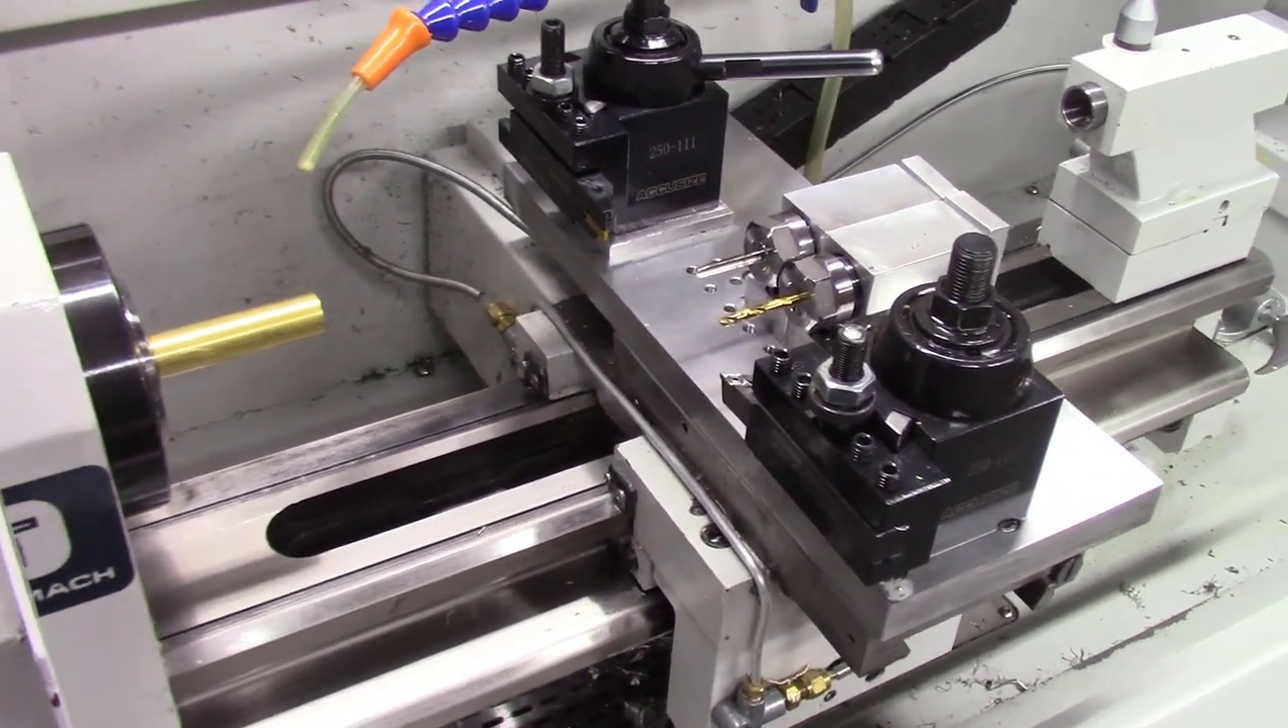Here's the final complete gang tool assembly. It consists of two AXA tool post holders.